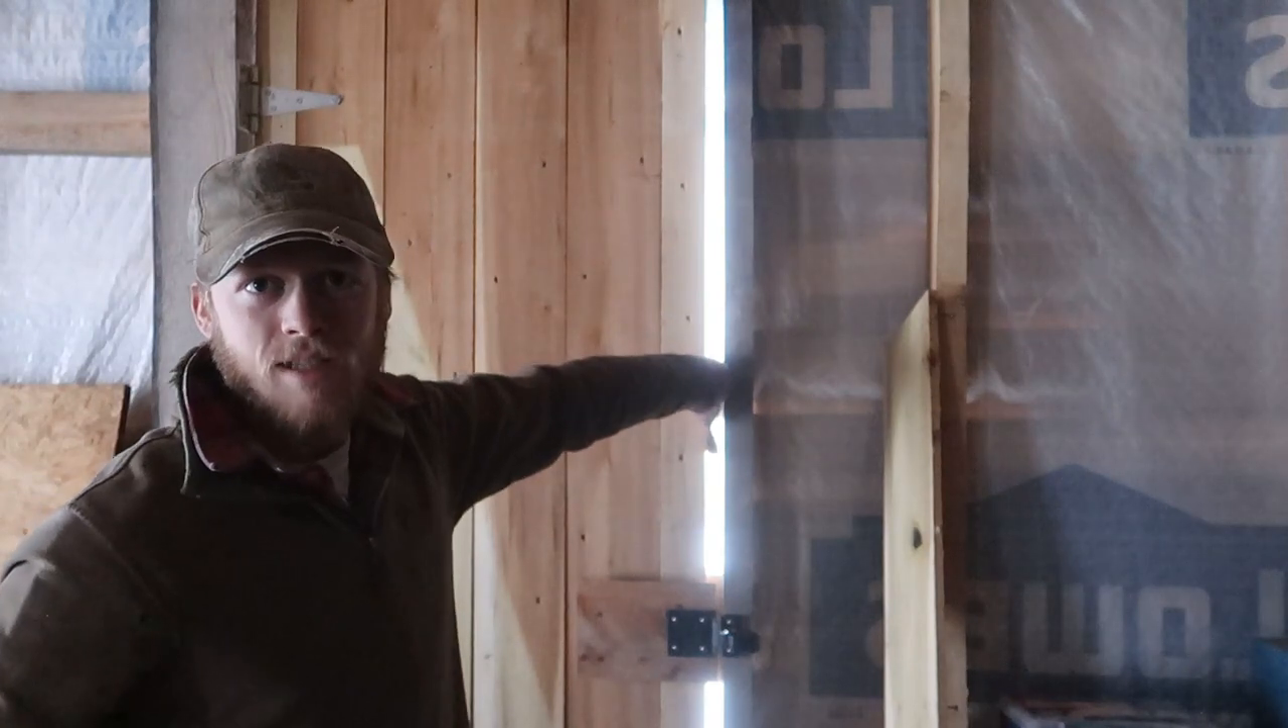We have a little bit of a gap in between our door and our door frame here.